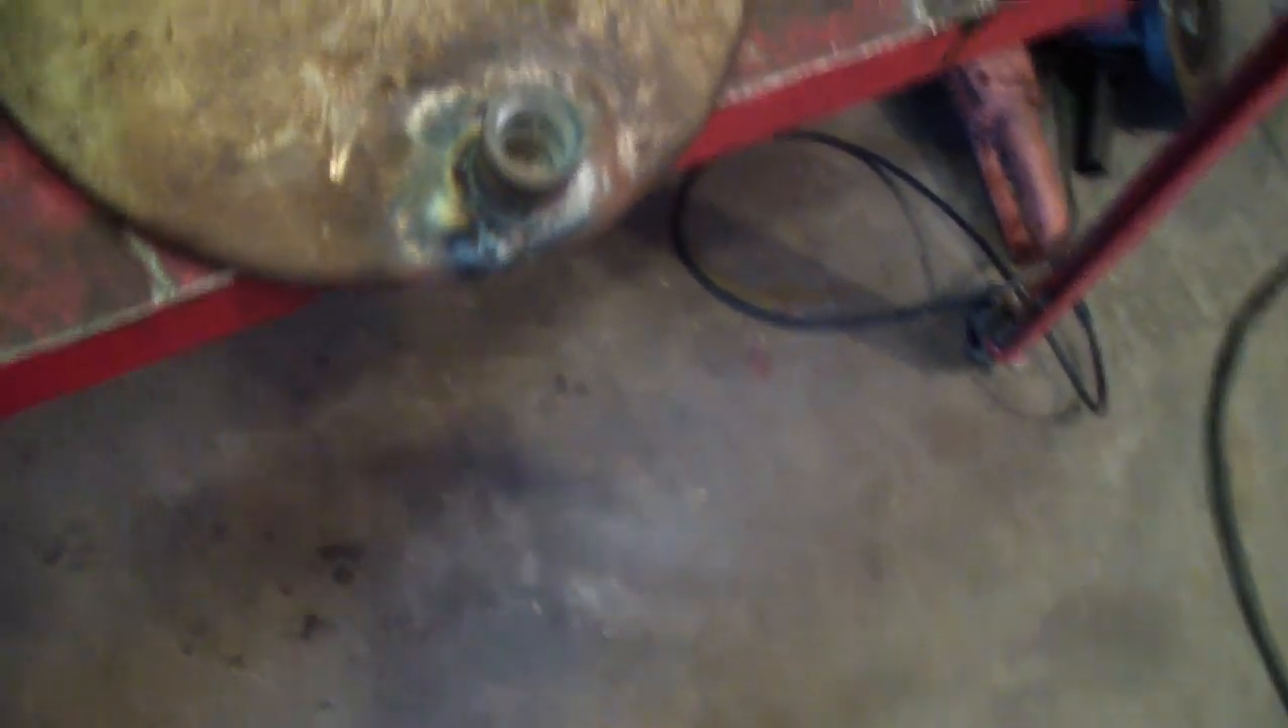And I've fastened a piece of three-quarter pipe thread onto the end.